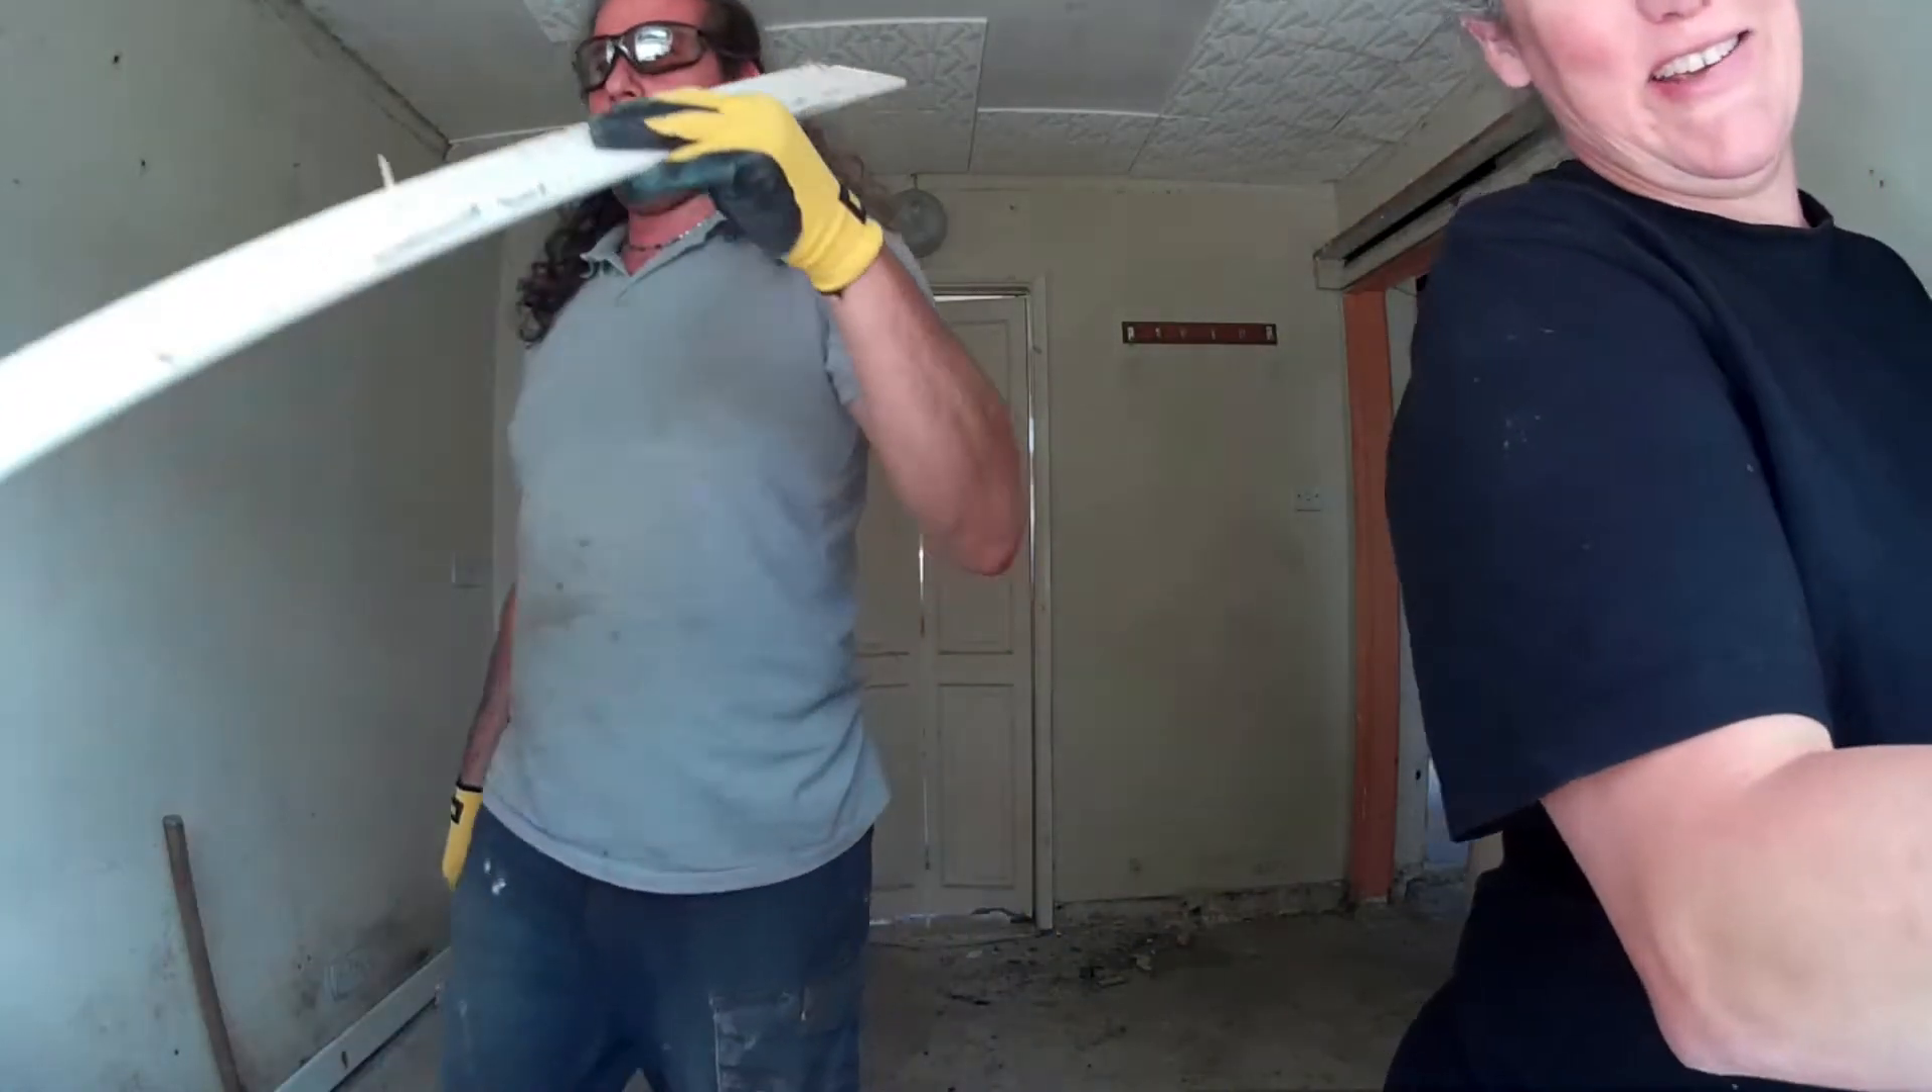We've got the ceilings to come down. We've got to get rid of those polystyrene tiles.